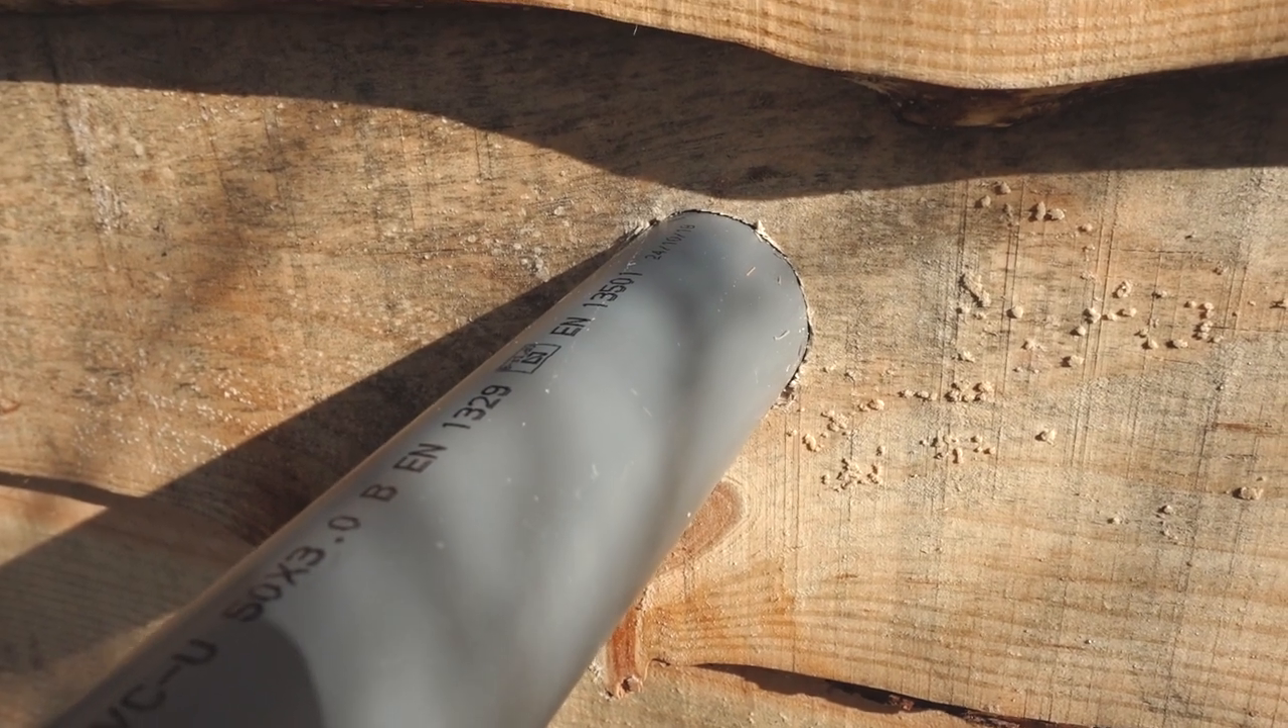Here we are at the back of the cabin and as you can see it's nice and neat I've used a hole saw the correct size so there's no gaps nothing can crawl in there.